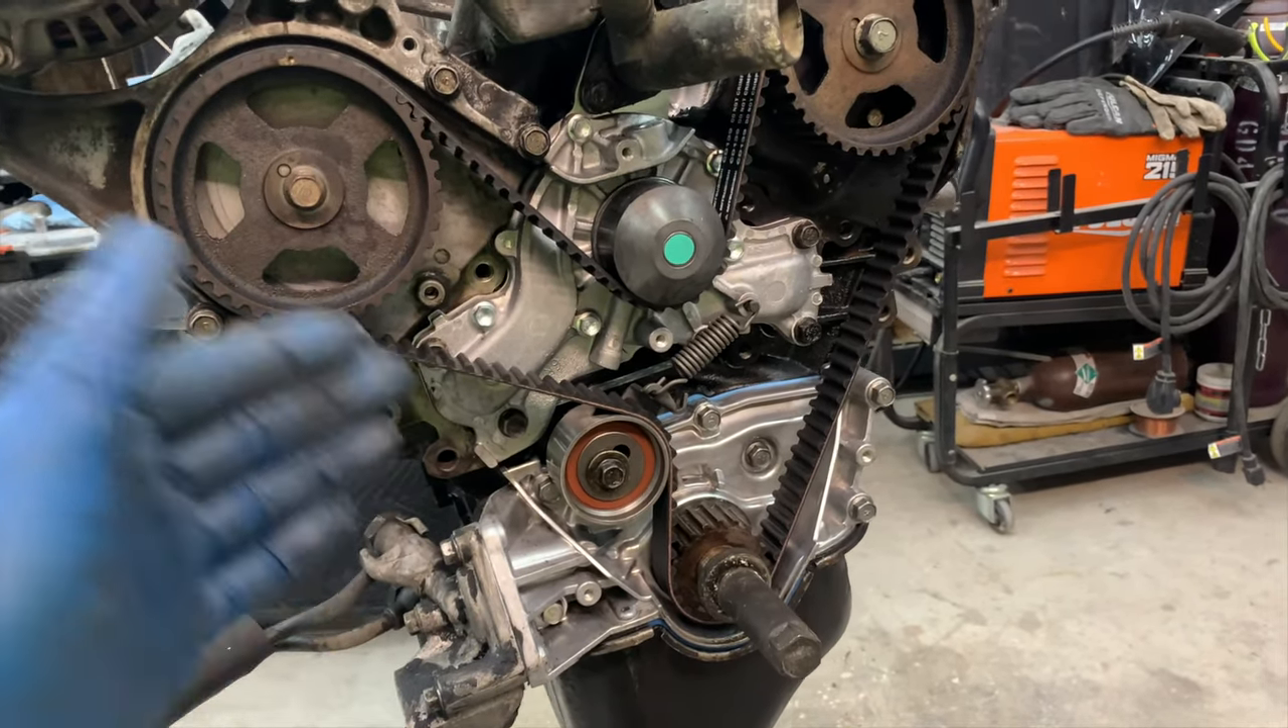All right timing belt is on.